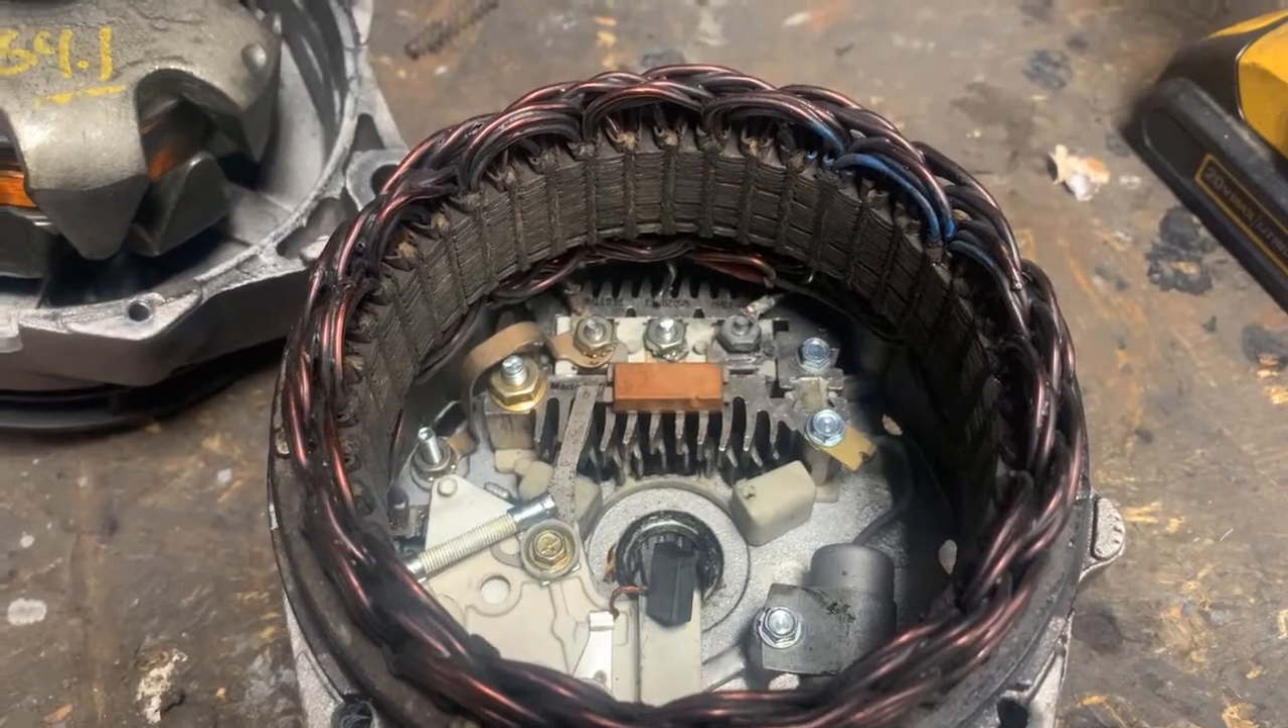I've taken the alternator apart and started looking in here.